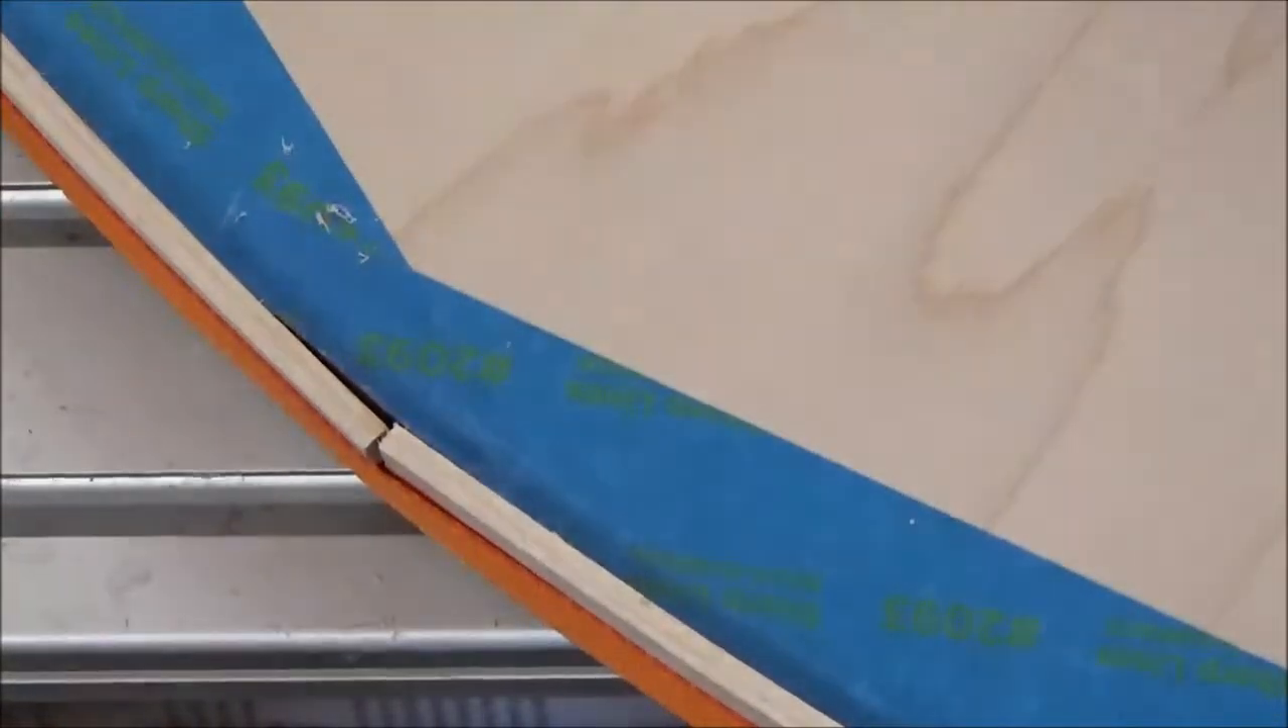So I've got a pretty good gap right here.